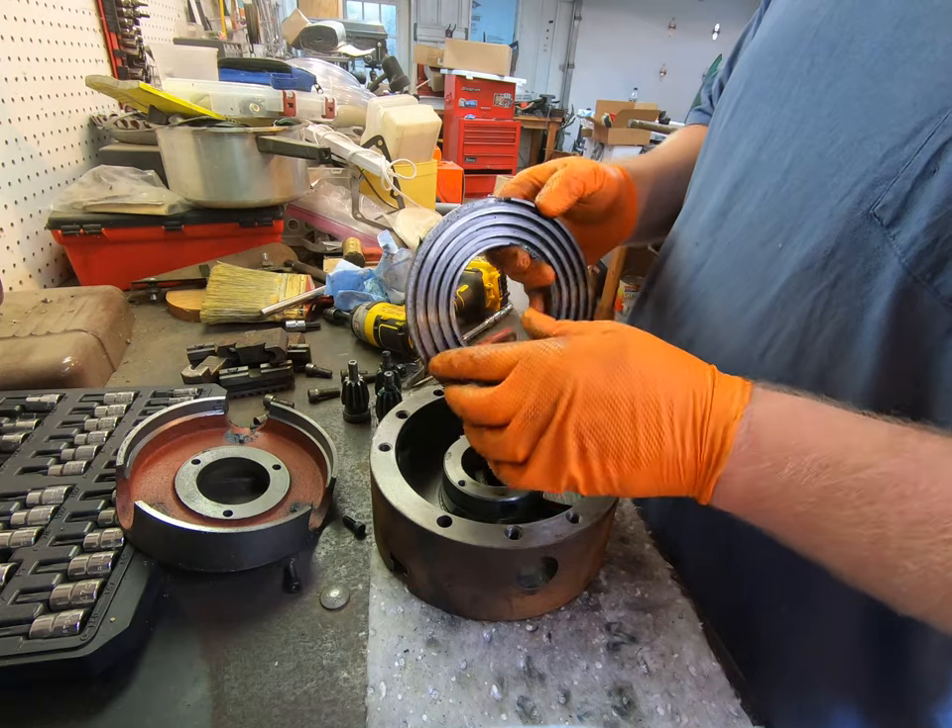Now, we have a disassembled chuck.